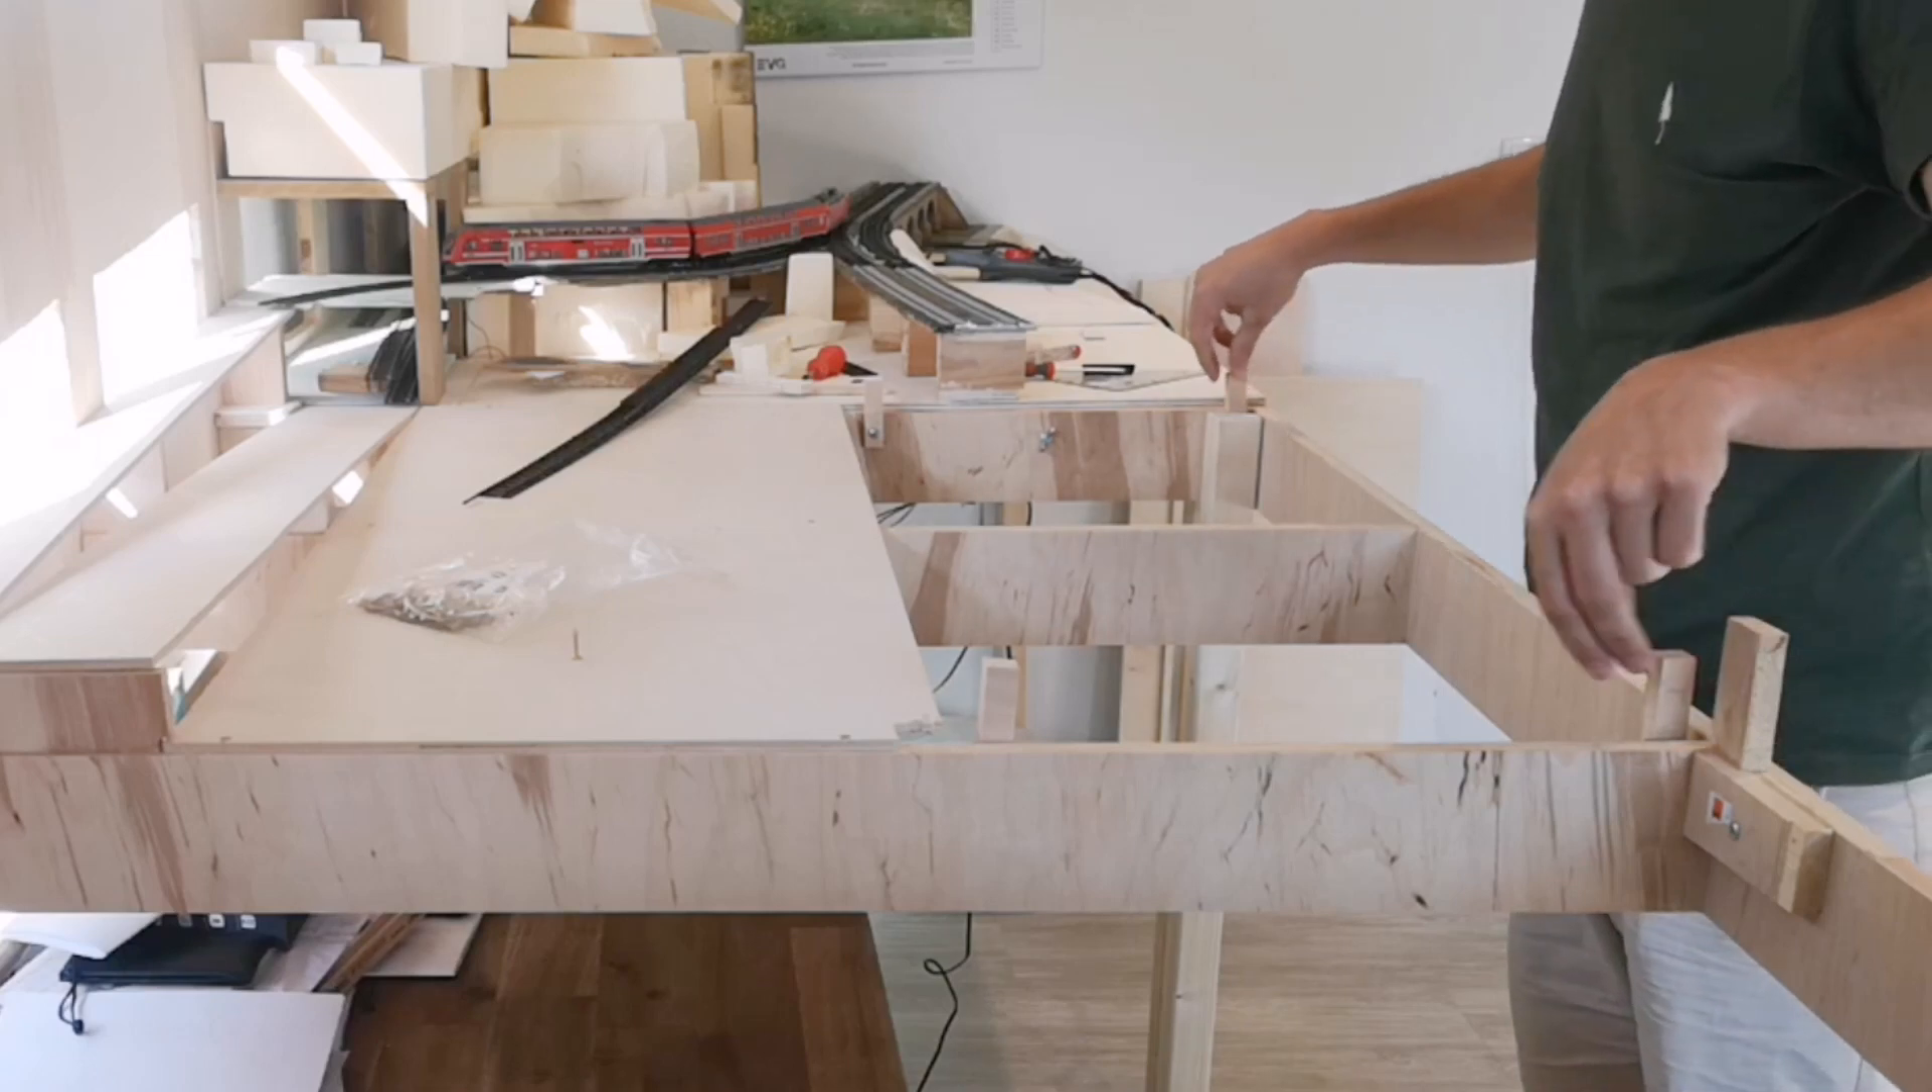Ich habe hier jetzt schon angebracht solche Stücke, die quasi das eigentliche Gerüst nach oben verlängern.